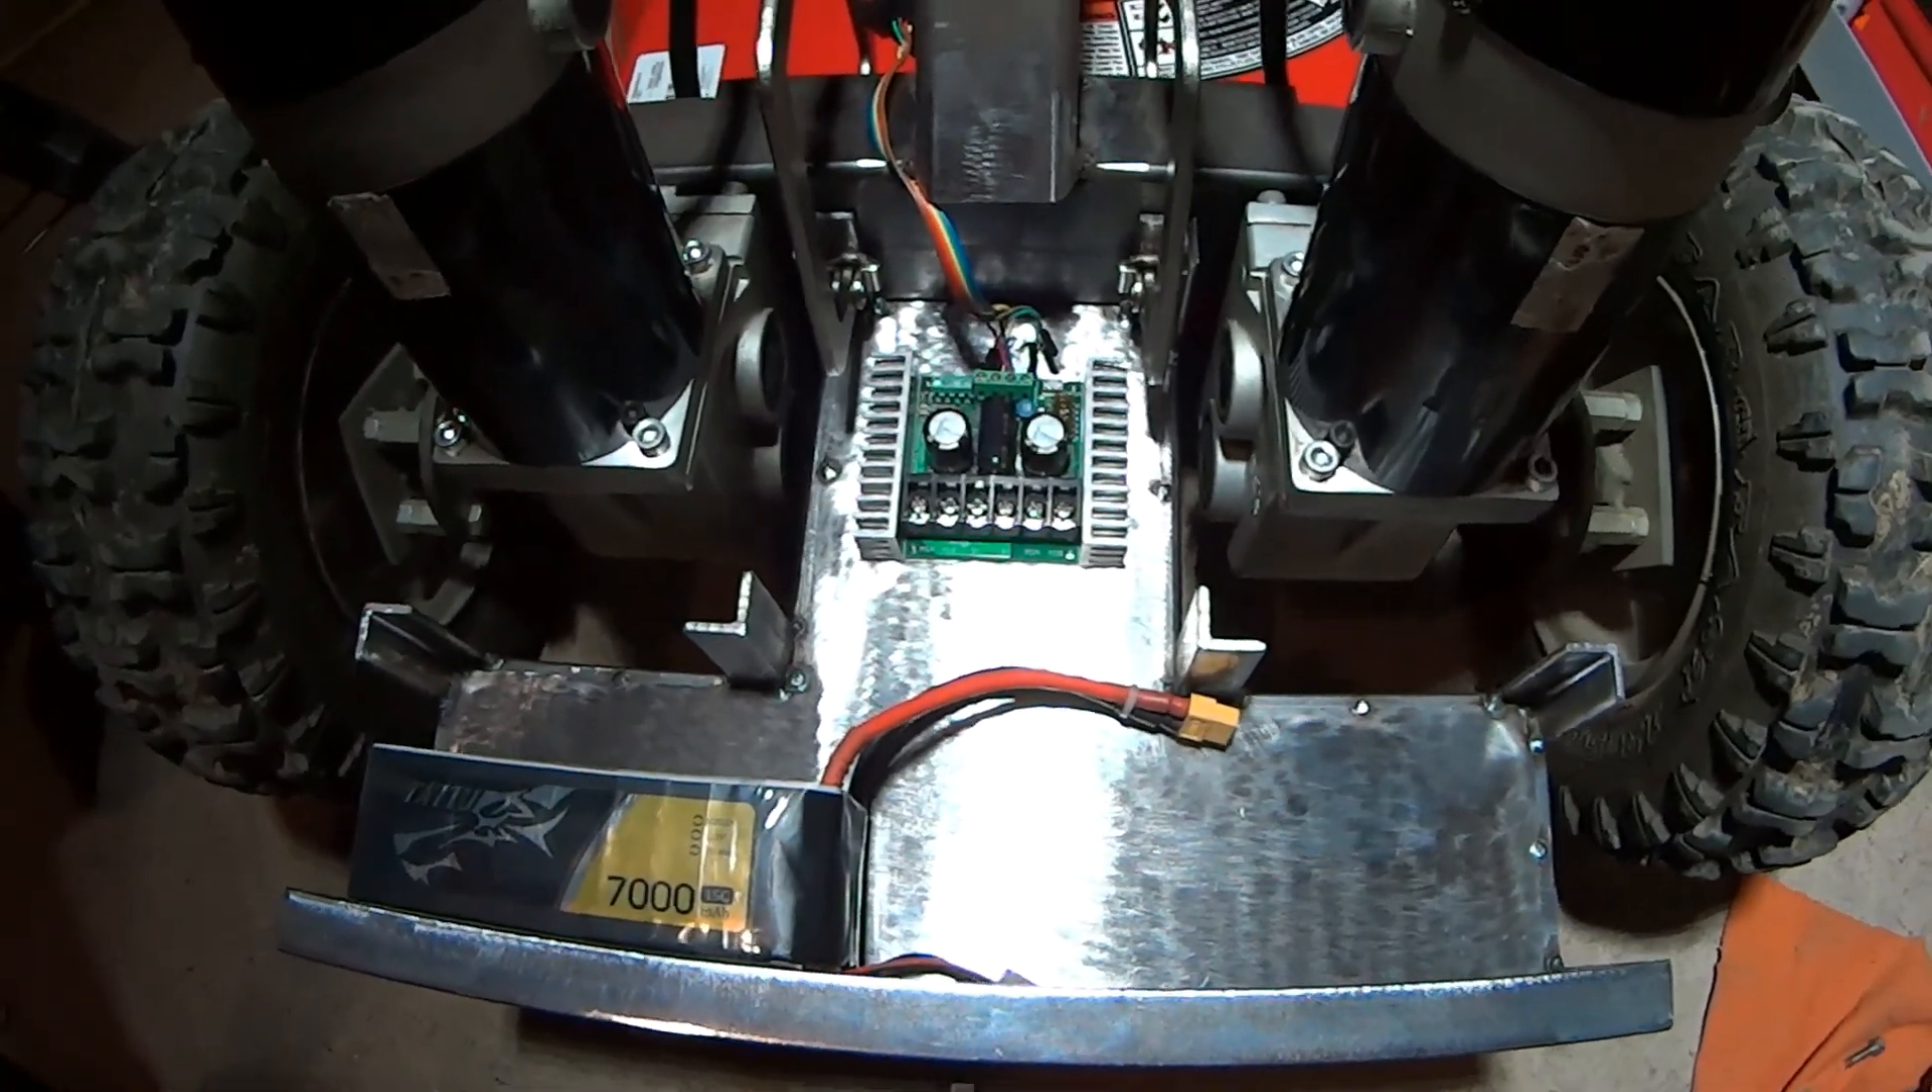All right so this is what it kind of looks like at this point we've got a frame mocked up.